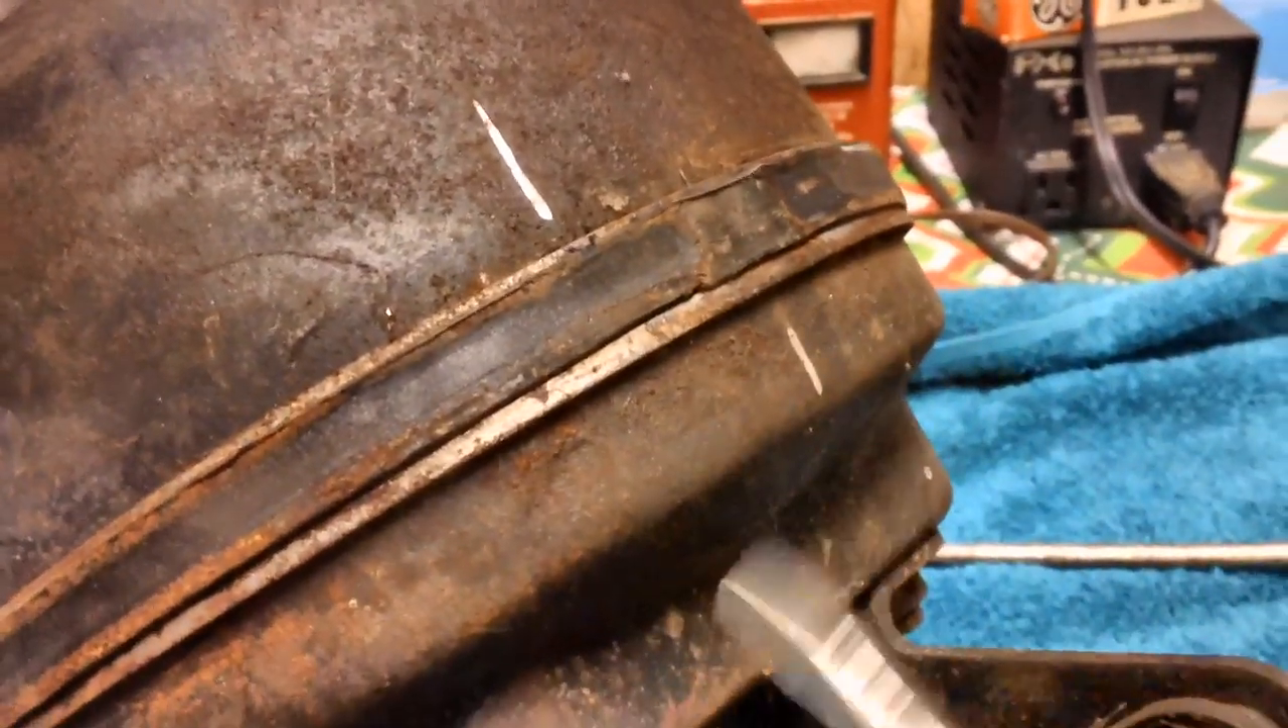There's our two alignment marks one right there and one right there and you'll notice that they're you know they don't line up right now.